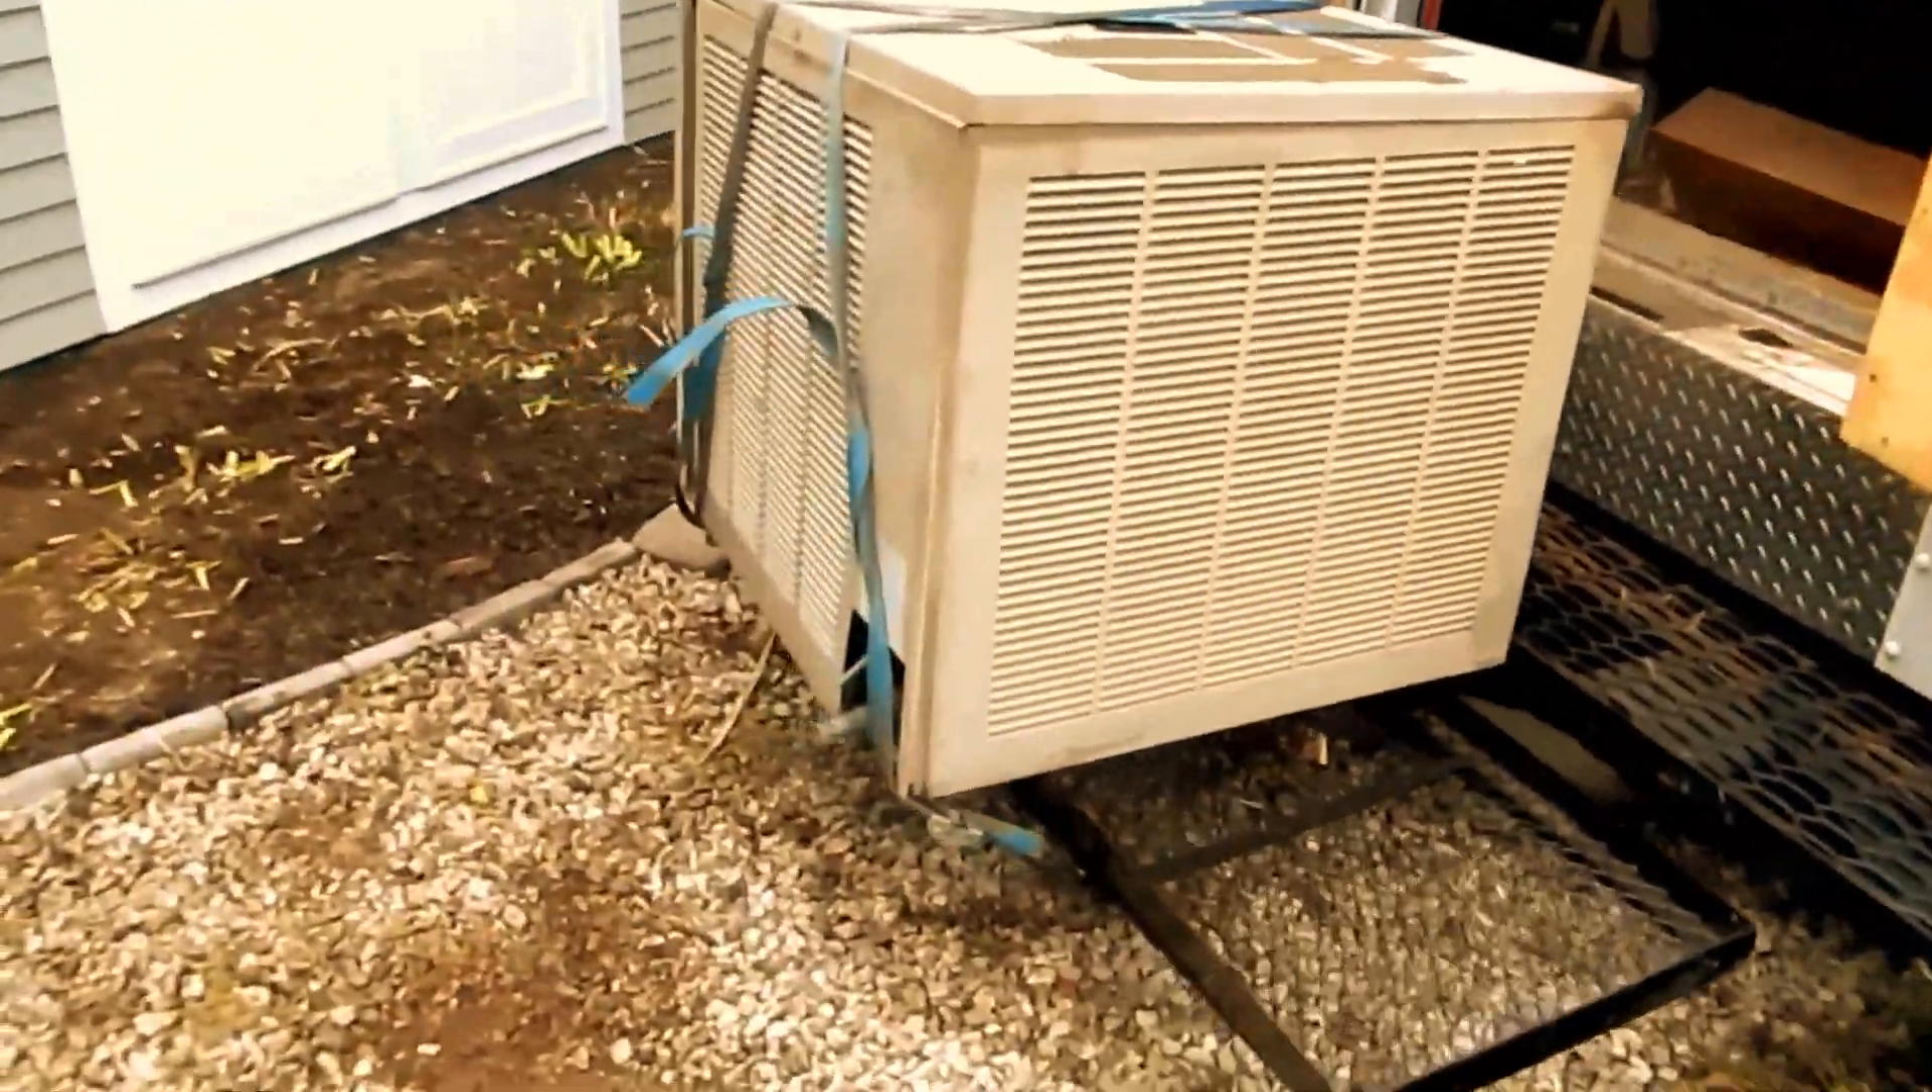I carry the condensing unit. I got it all strapped down.